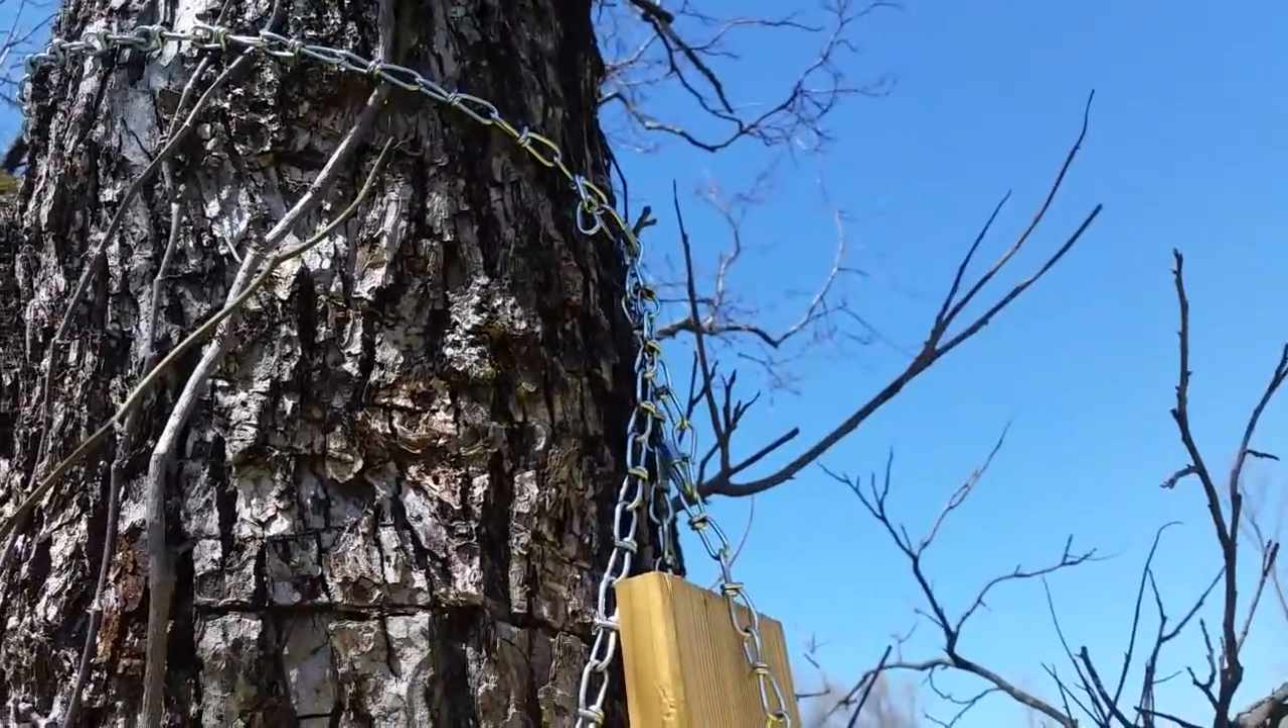We've got our chain hung up and connected.